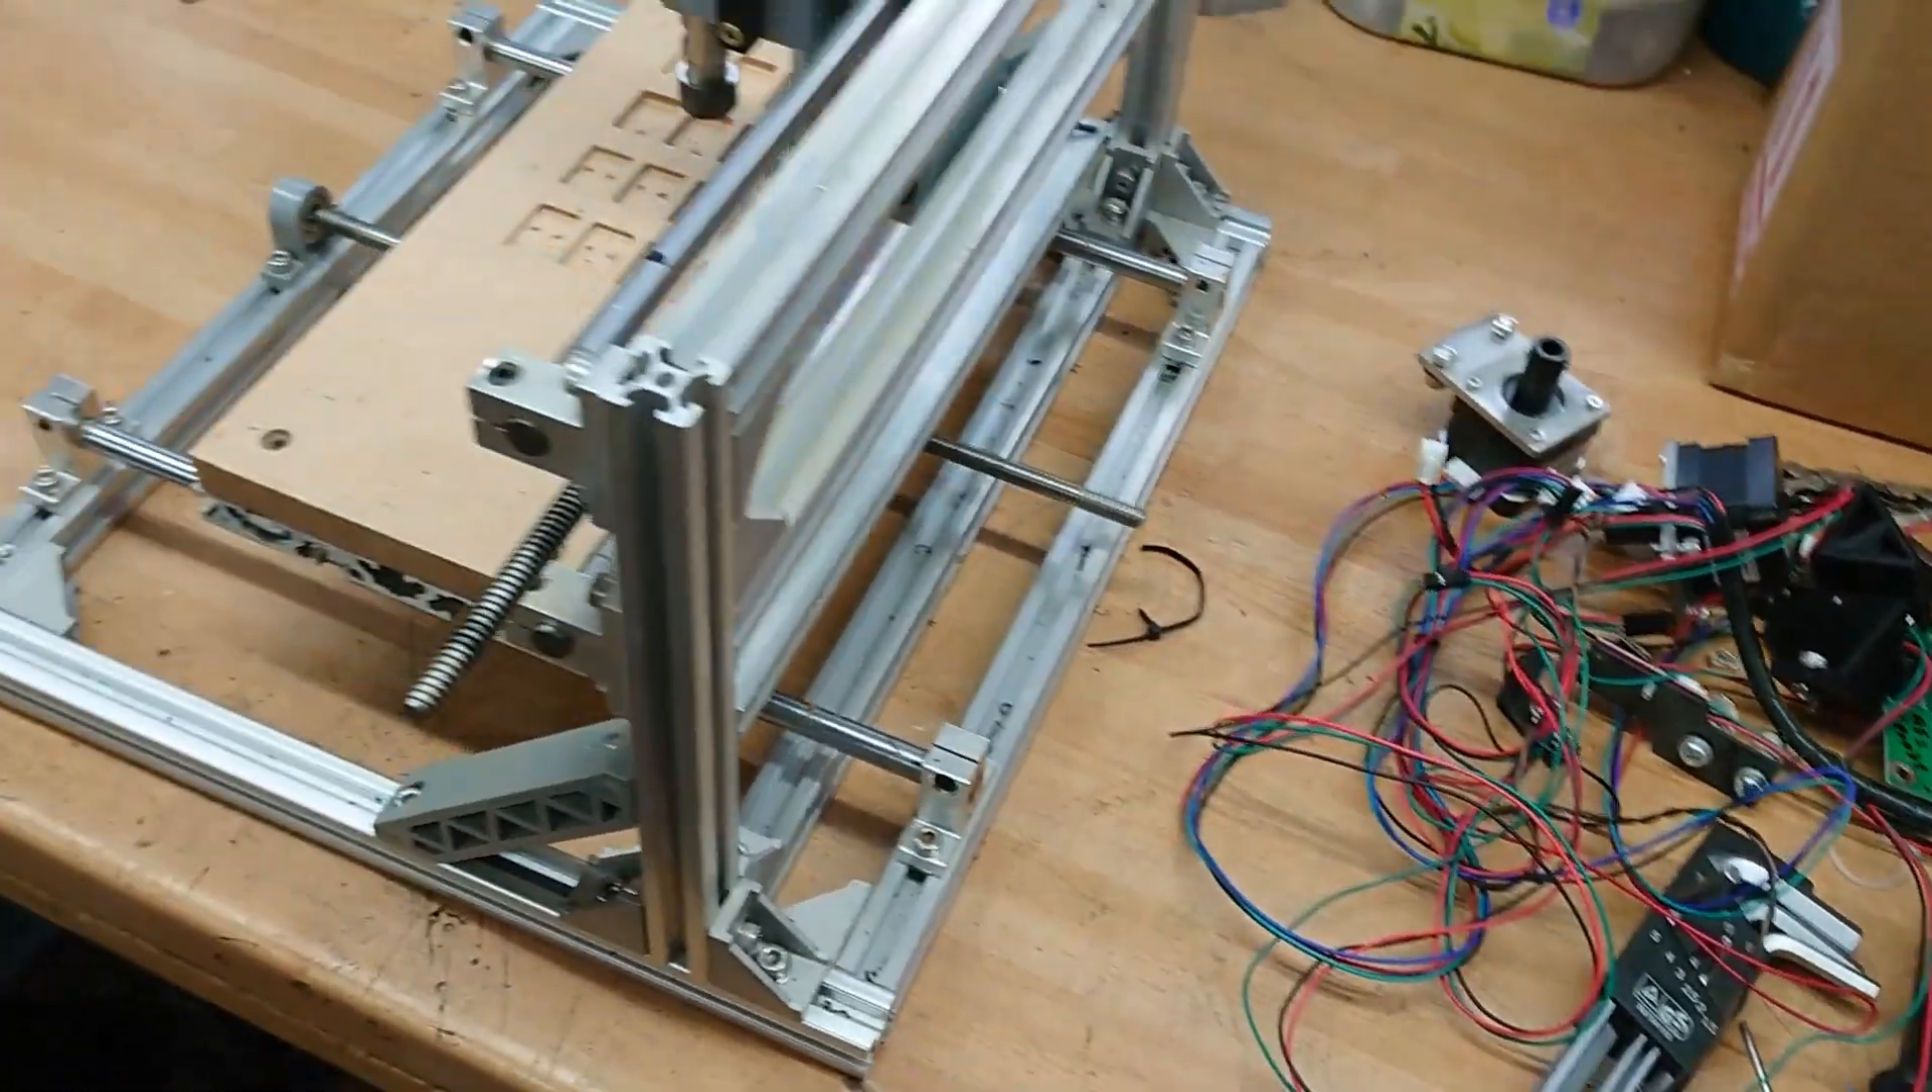That's all the electrical bits off.